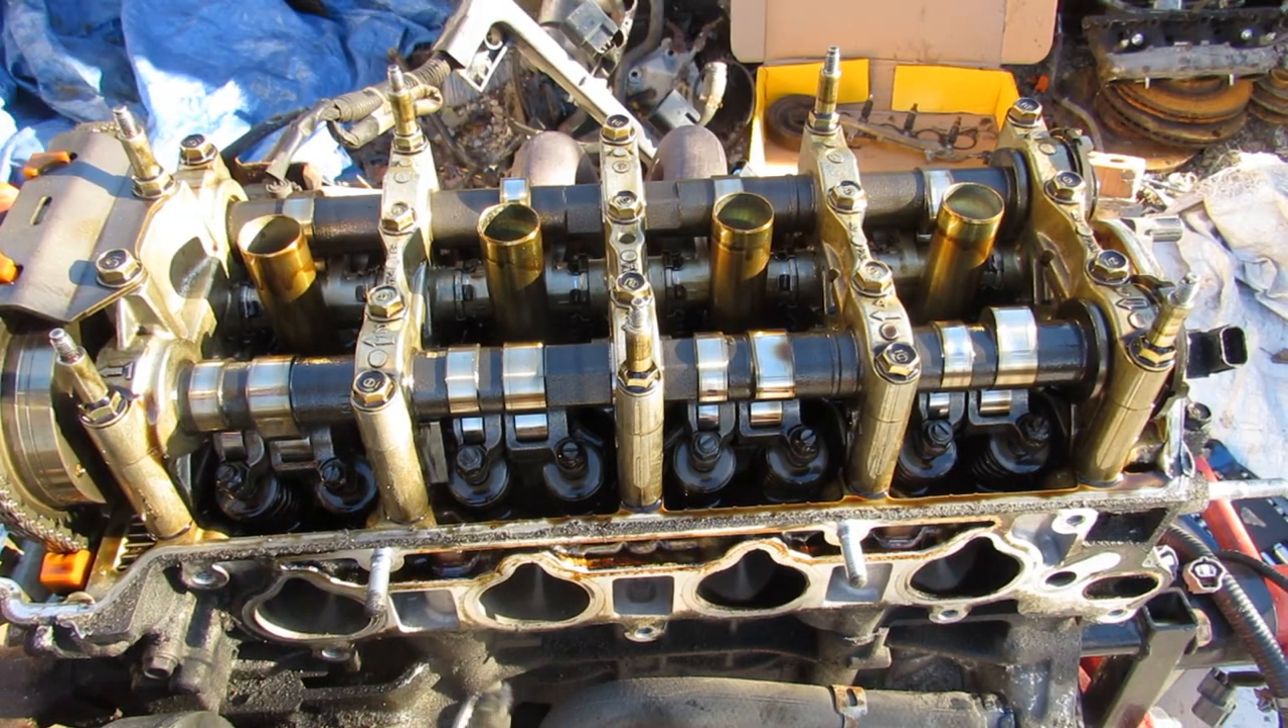So here's what it looks like with the valve cover removed on the K24.